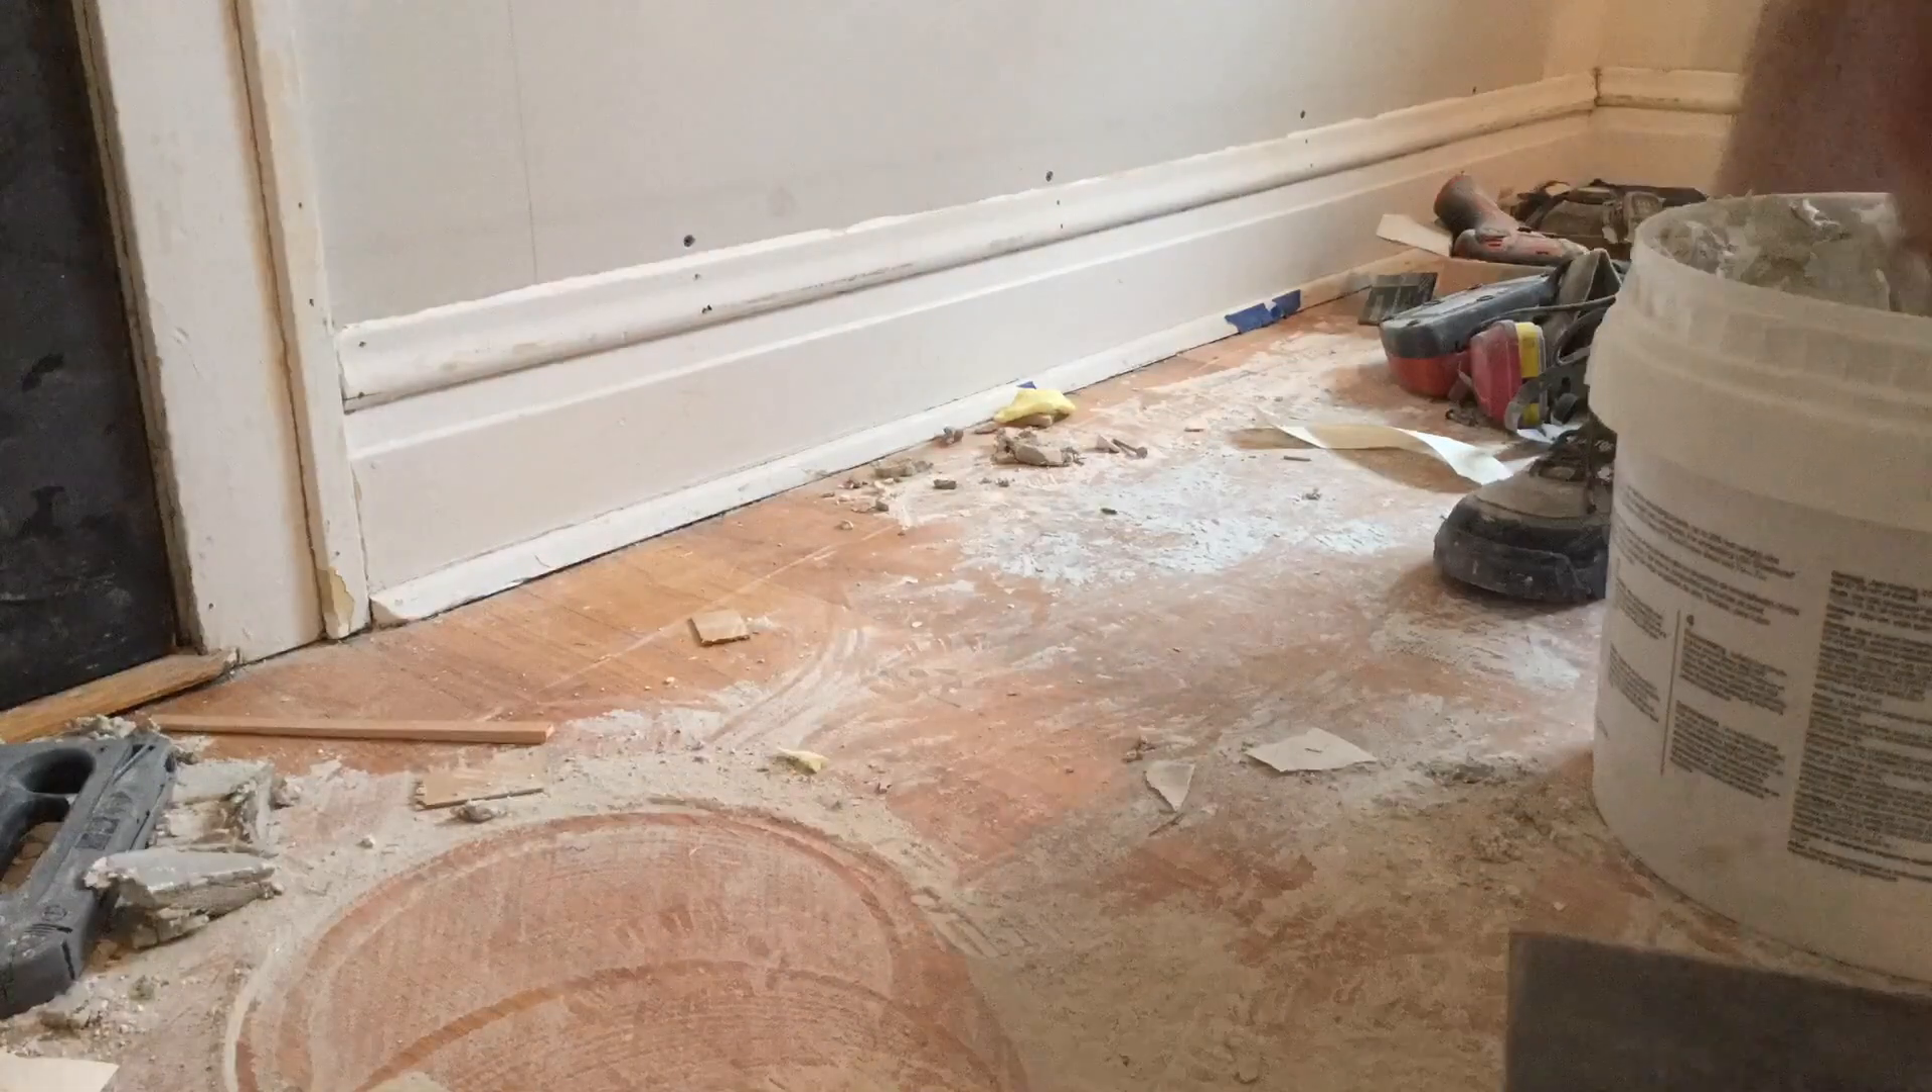I thought the baseboard go a little higher and actually cover up all the nails and they didn't.